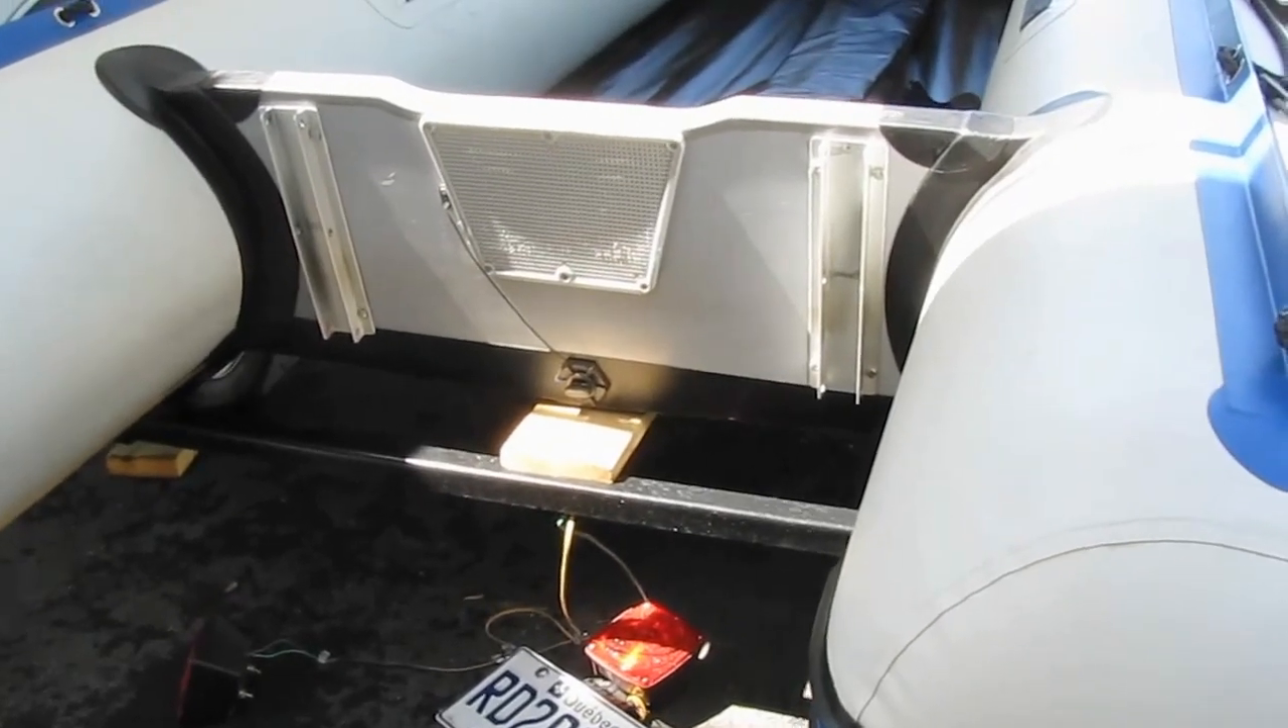I did have to take the lights off the back to be able to paint the steel angle iron so those will have to be put back on shortly.